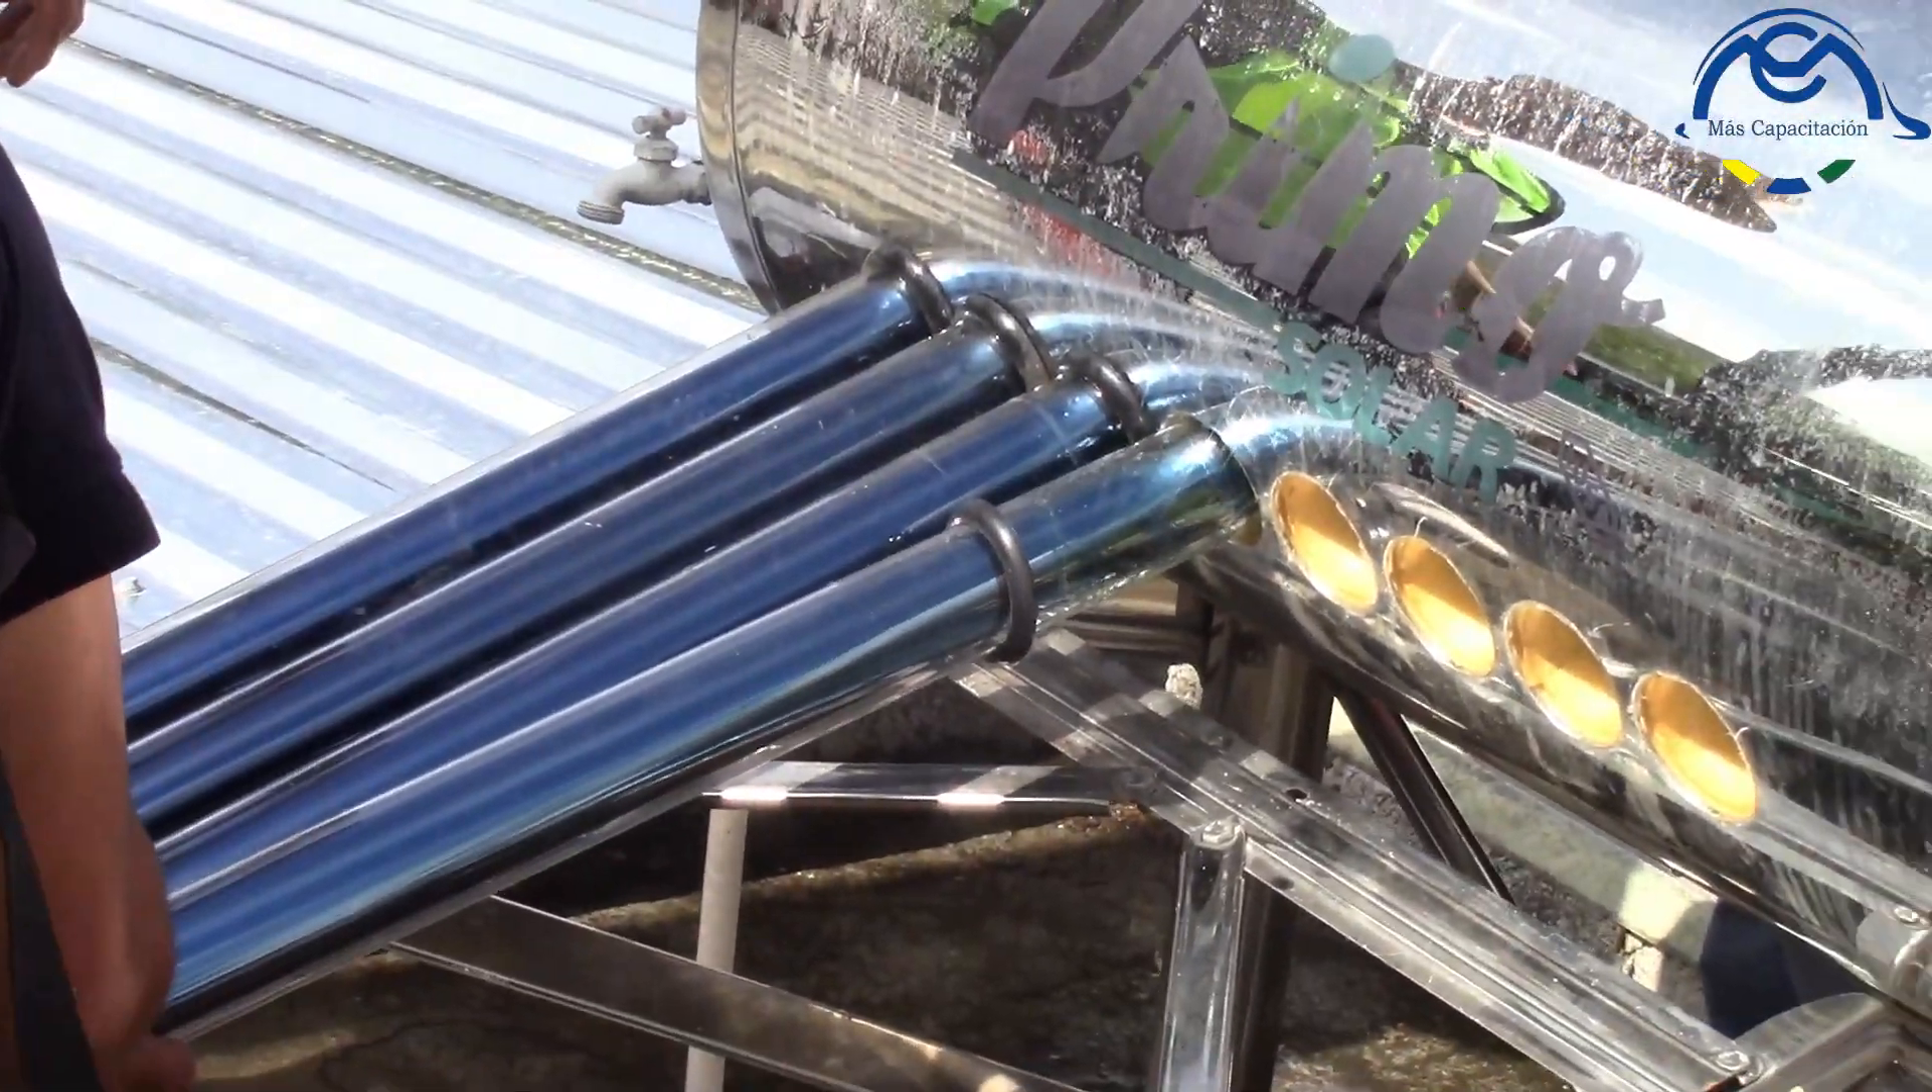Ahí lo vemos Como entre dos personas Lograron poner el tubo Ahí está.